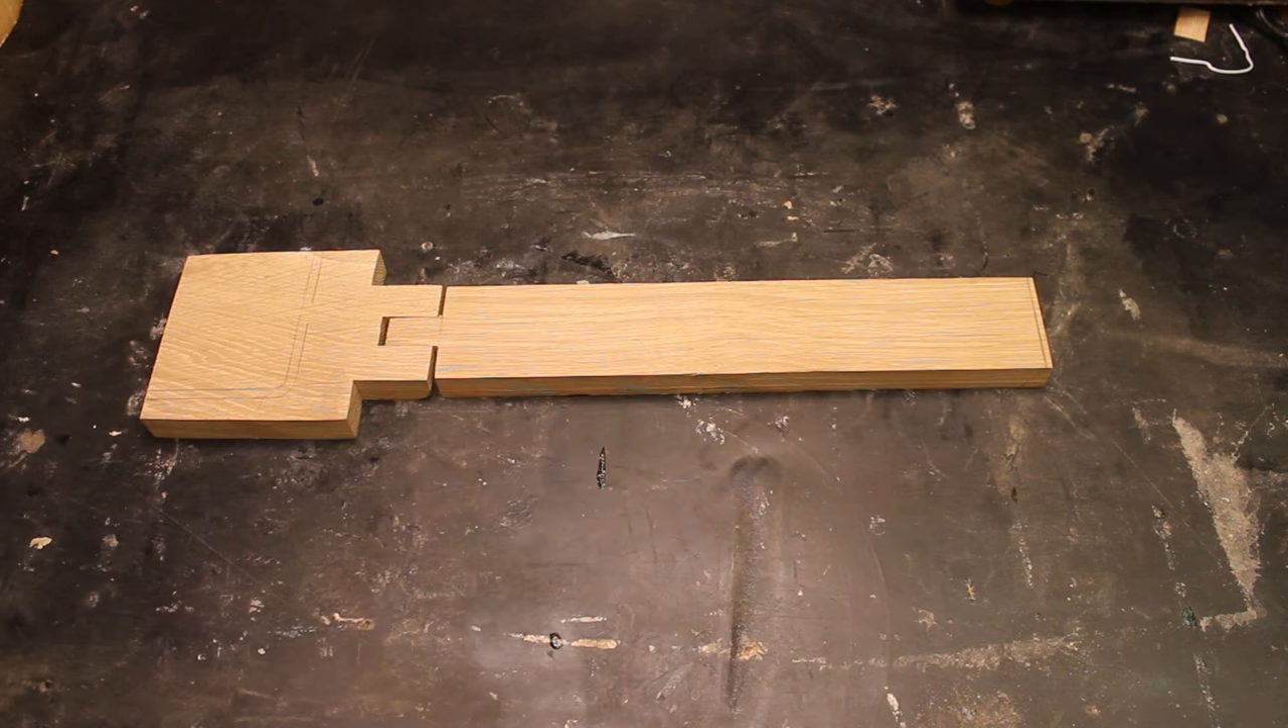There's the top of the lamp and then the upright and you can see how that finger joint fits together.